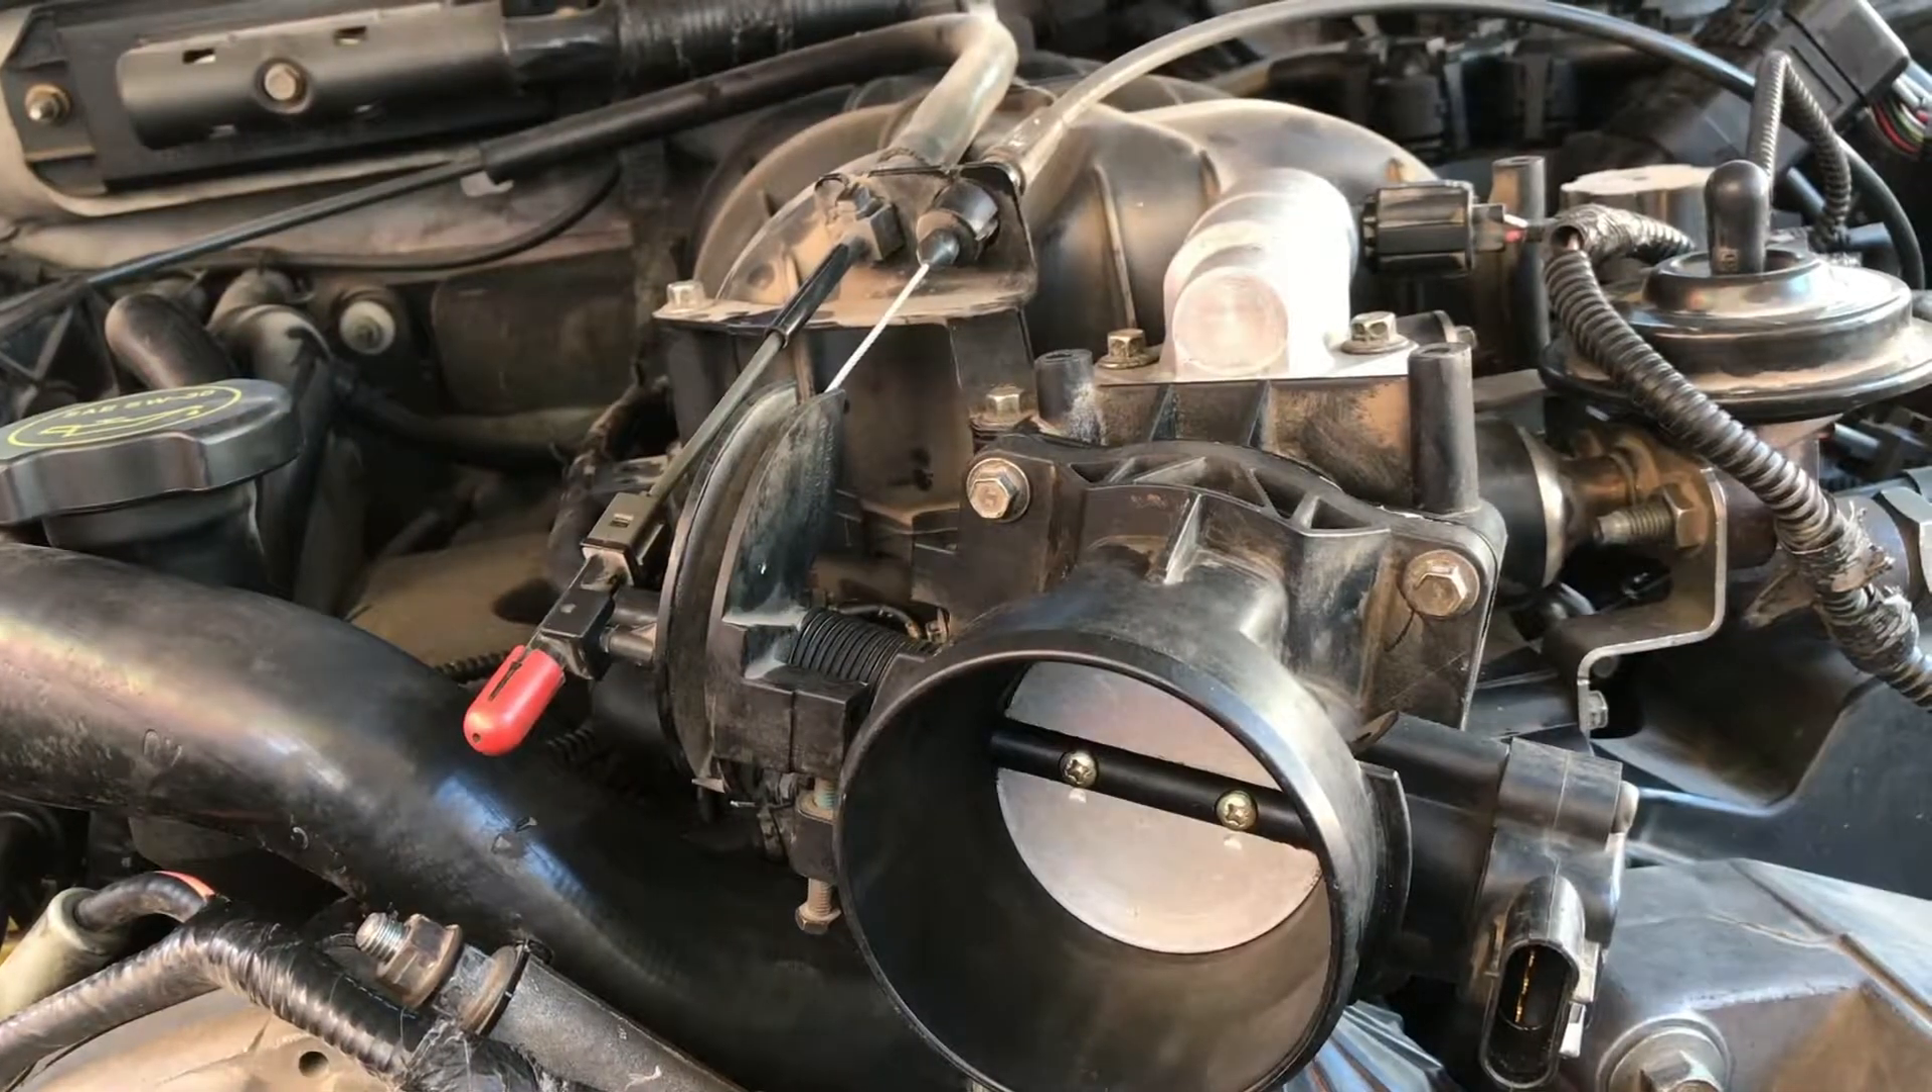Ya estaría montado todo lo que es el cuerpo de aceleración.